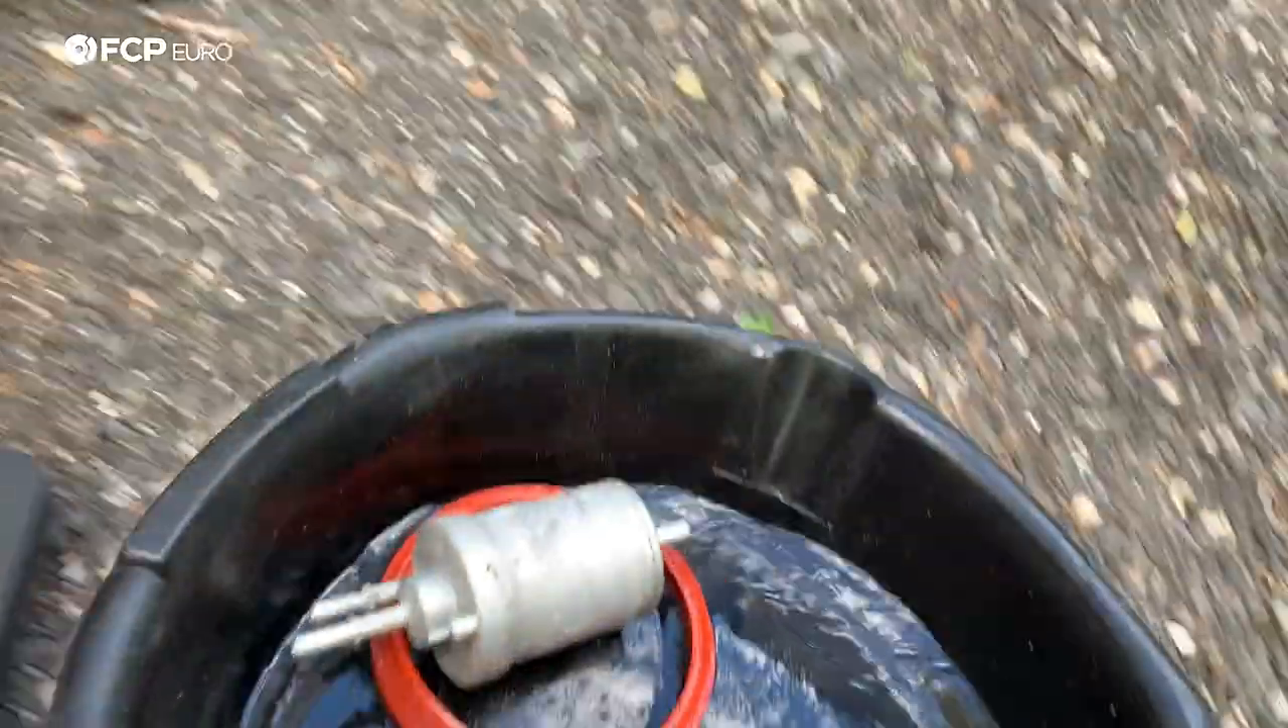So, now we've got our old fuel filter out.